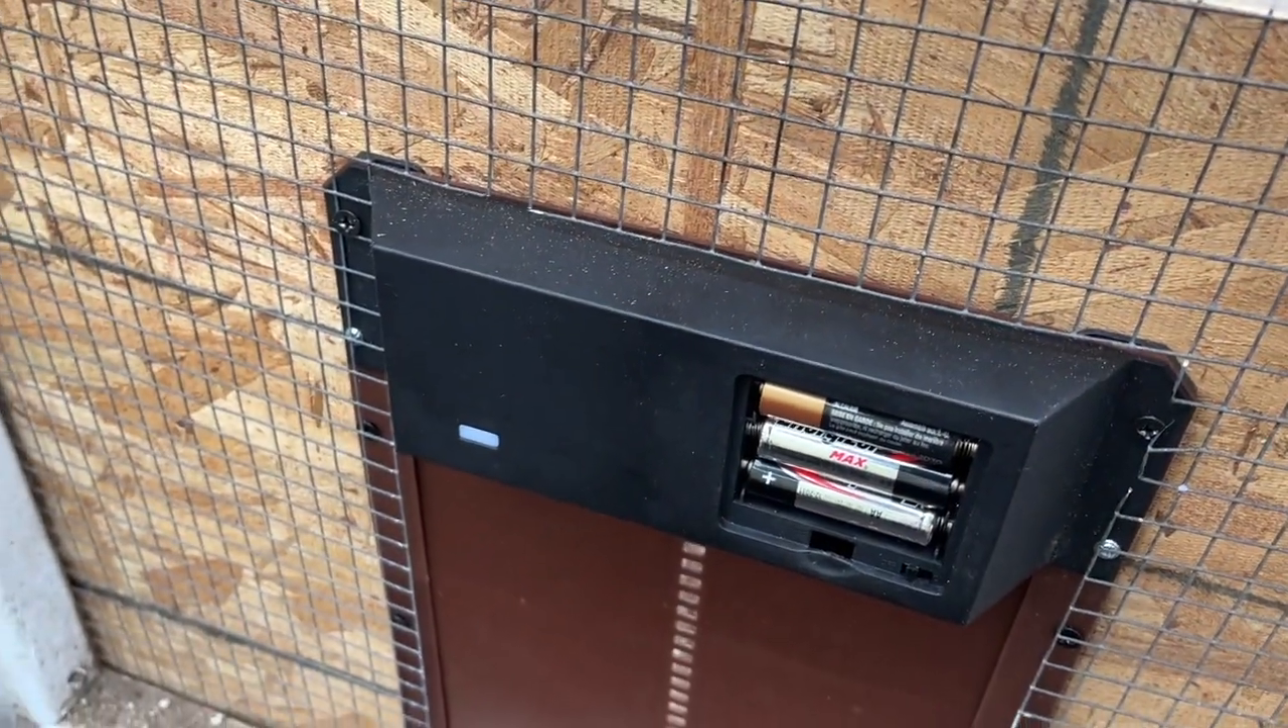And so all three batteries are in, takes three AA batteries.